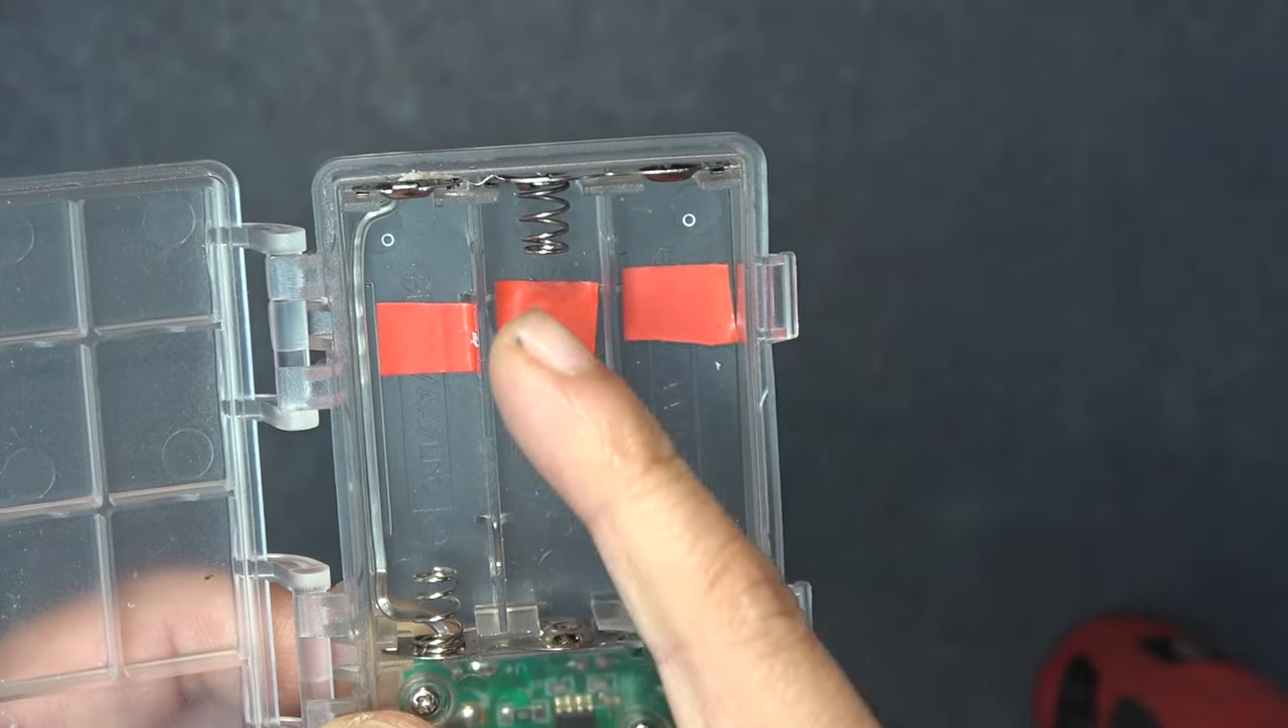That's why I put red tapes on the top part of the case to make sure that it's the positive terminal it's on the top.